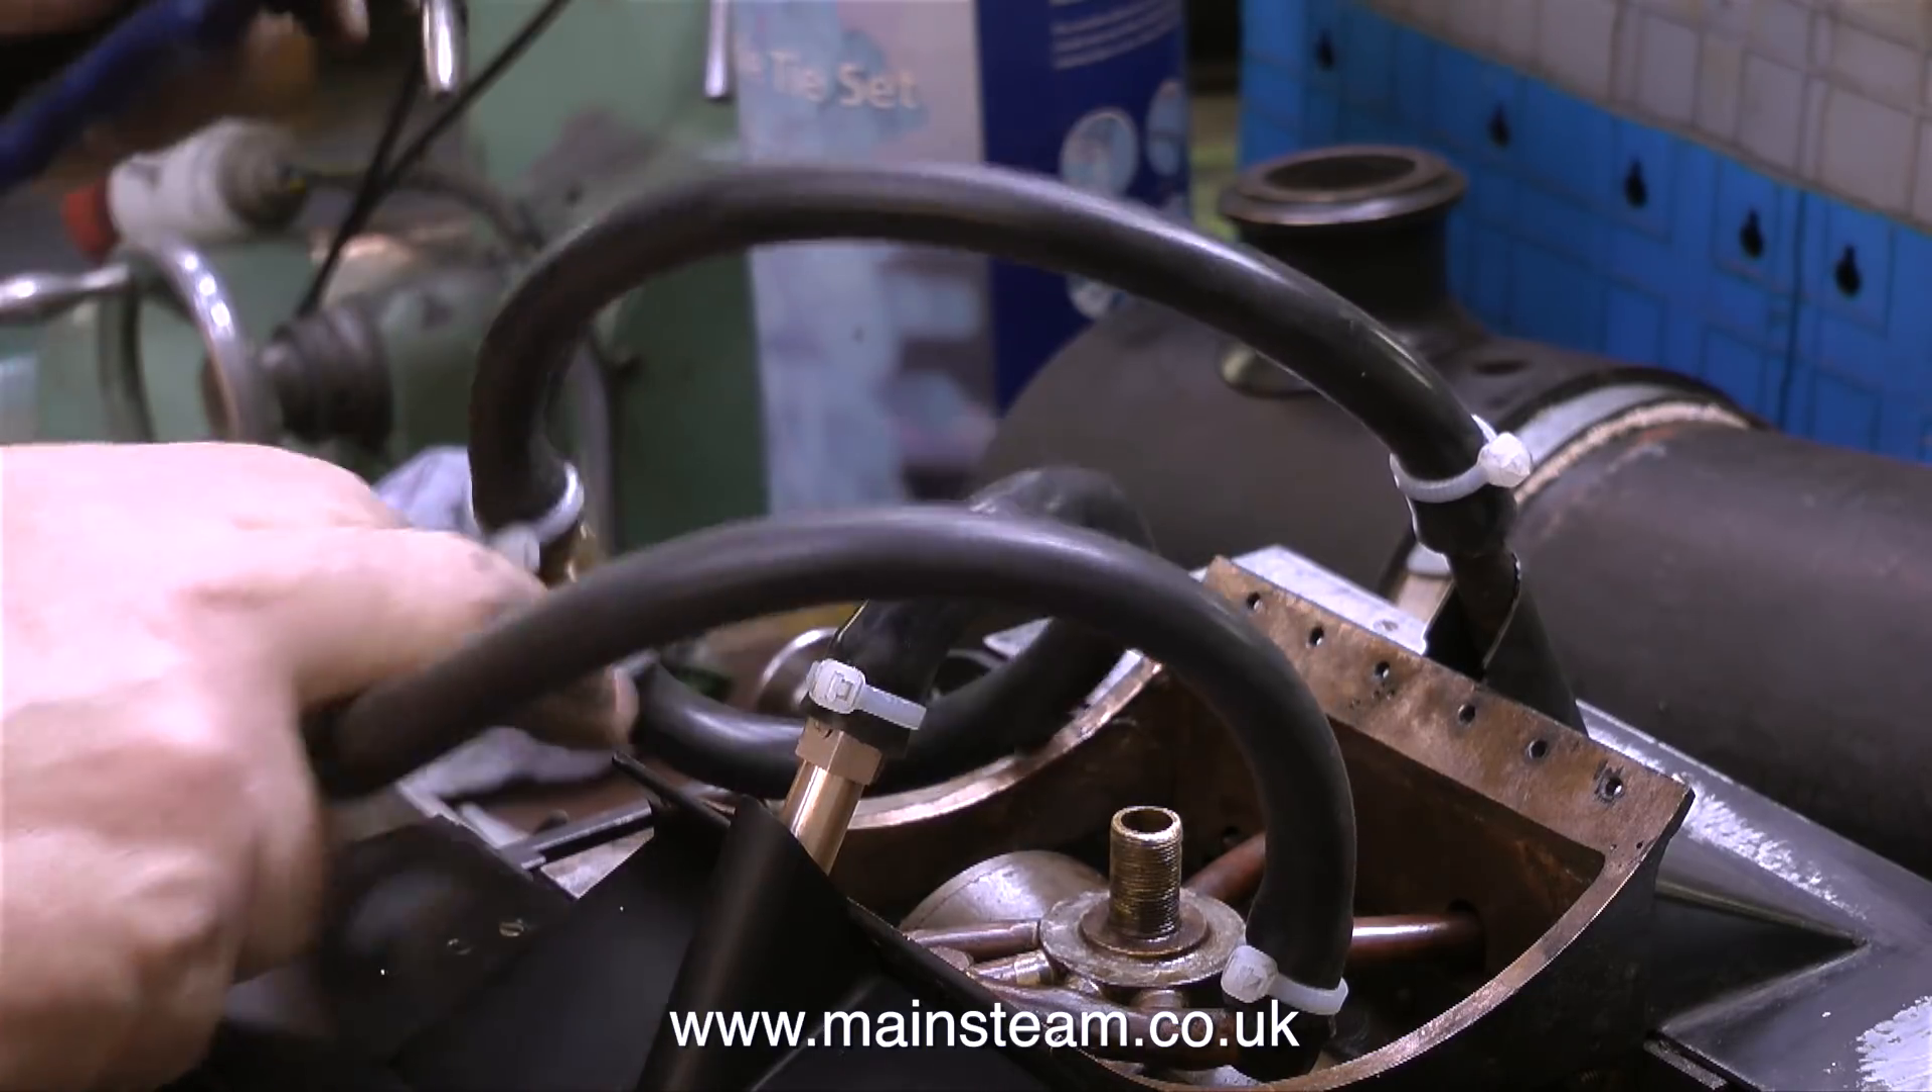In this clip I've attached some temporary silicone rubber pipes and I'm going to attempt to run the engine but before that I would like to apologize for the grievous error that I made in the previous episode.